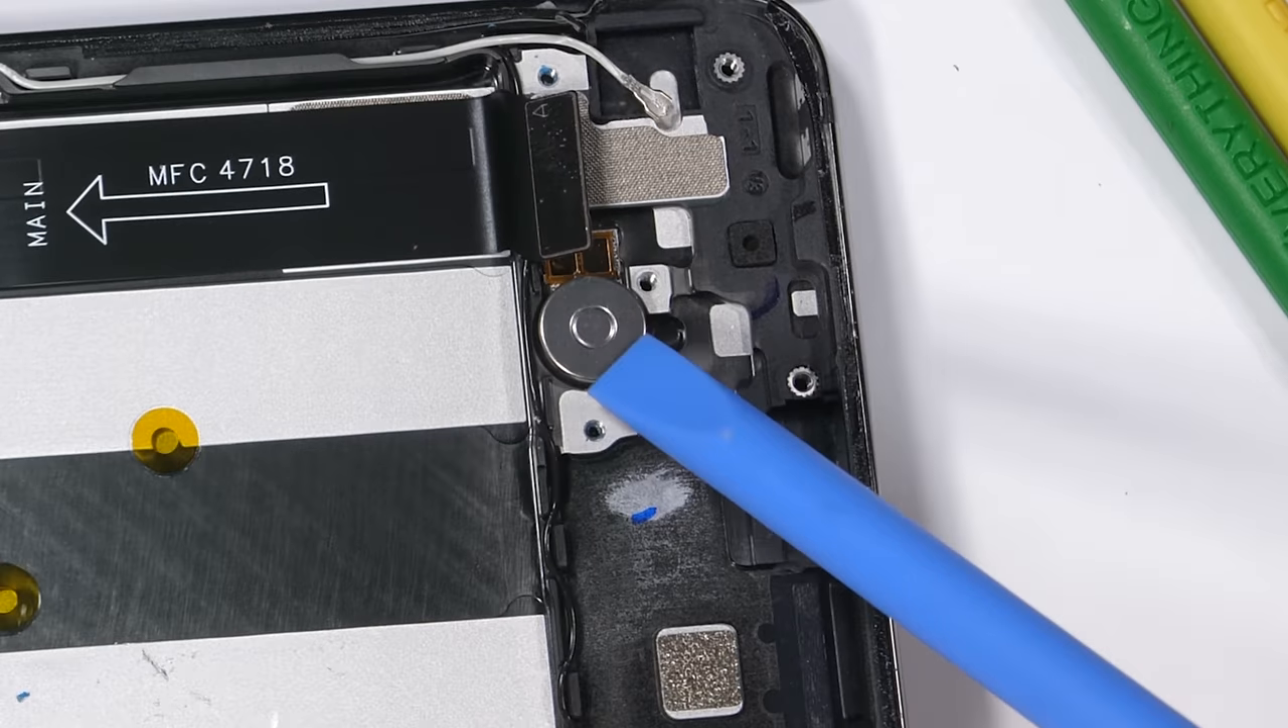All that's left in the bottom part is the cute little coin style vibrator motor, but we'll leave that in place for now.